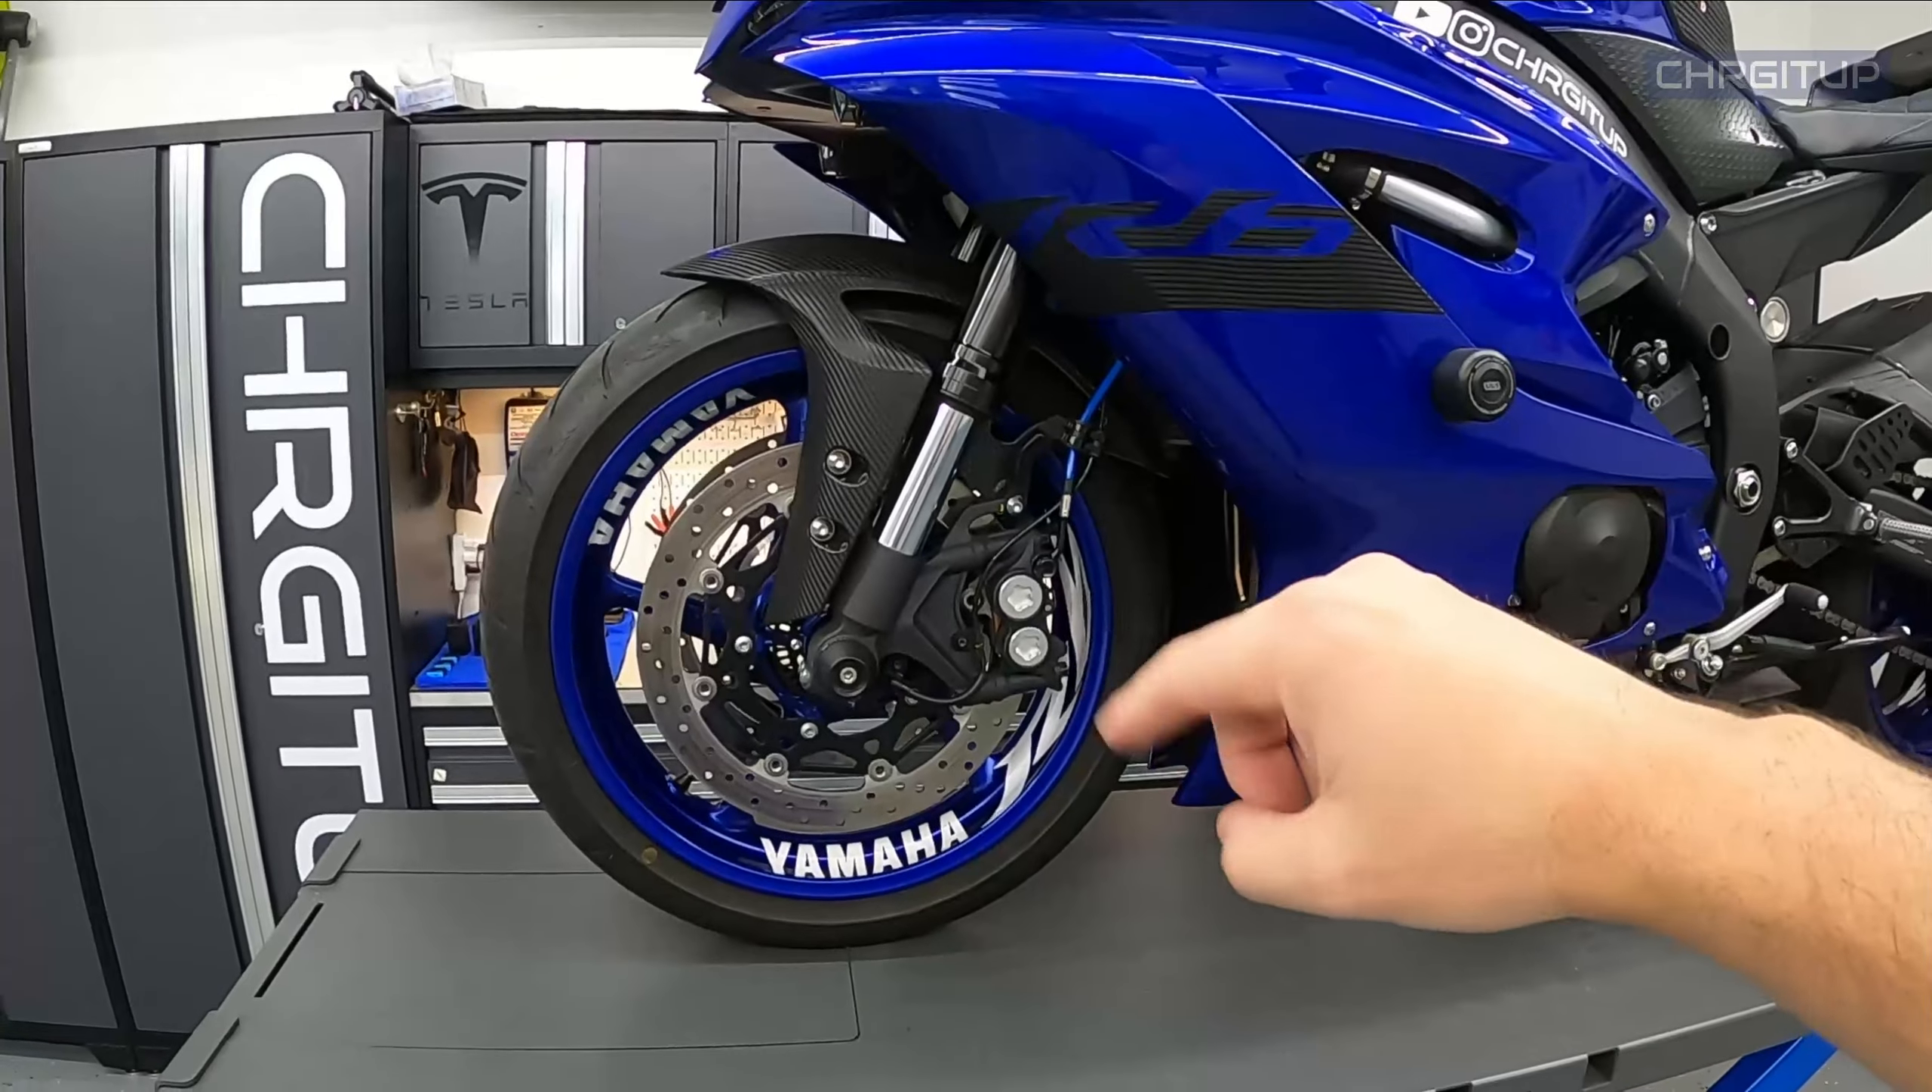The front wheel is back on and we are ready to go for another ride.